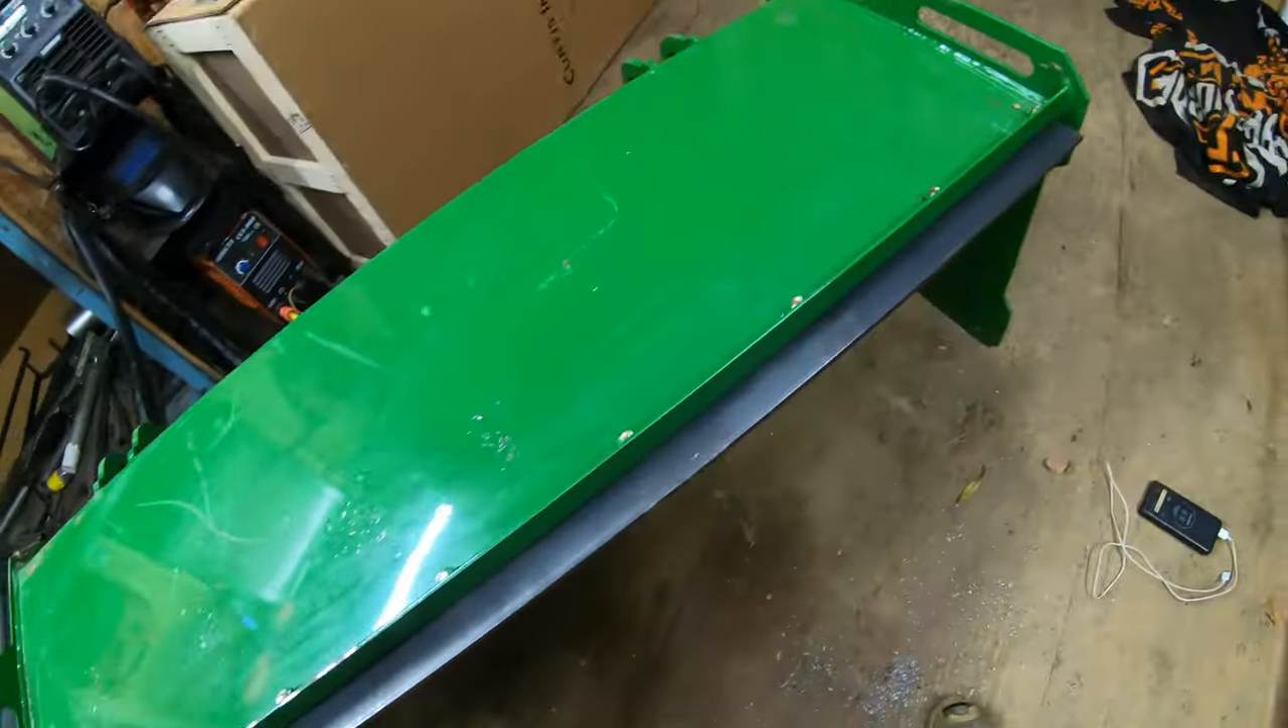All right, guys, we've got the top cutting edge all finished up. Got it all bolted in place.